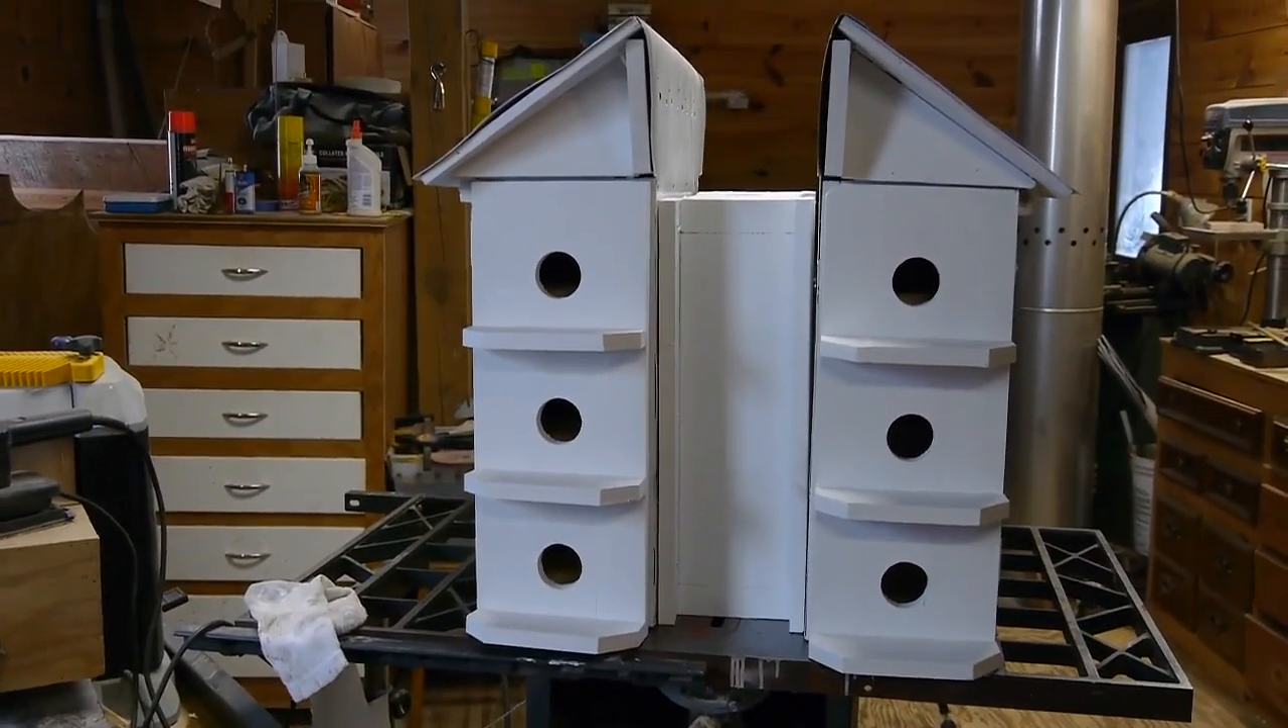I've got two separate boxes and they're connected together with a 2 by 6 frame in the middle.